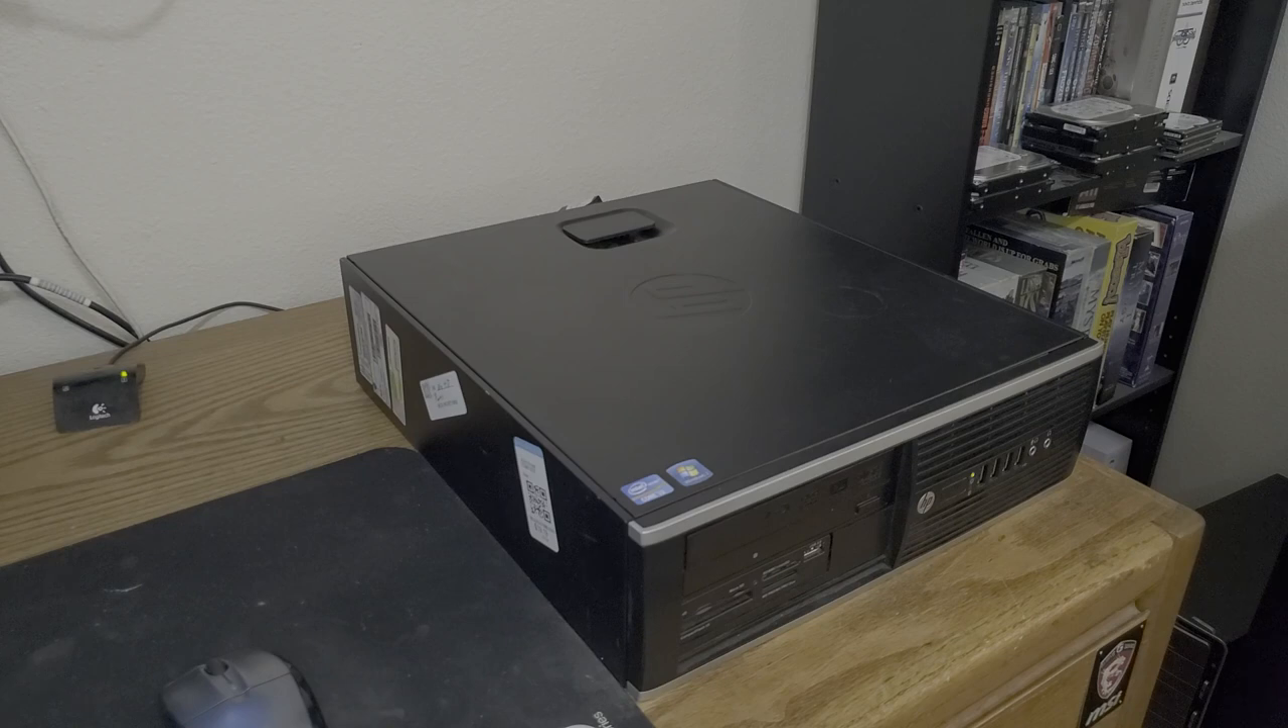Really the only thing left to do is to remove these stickers on here and um we'll be done.